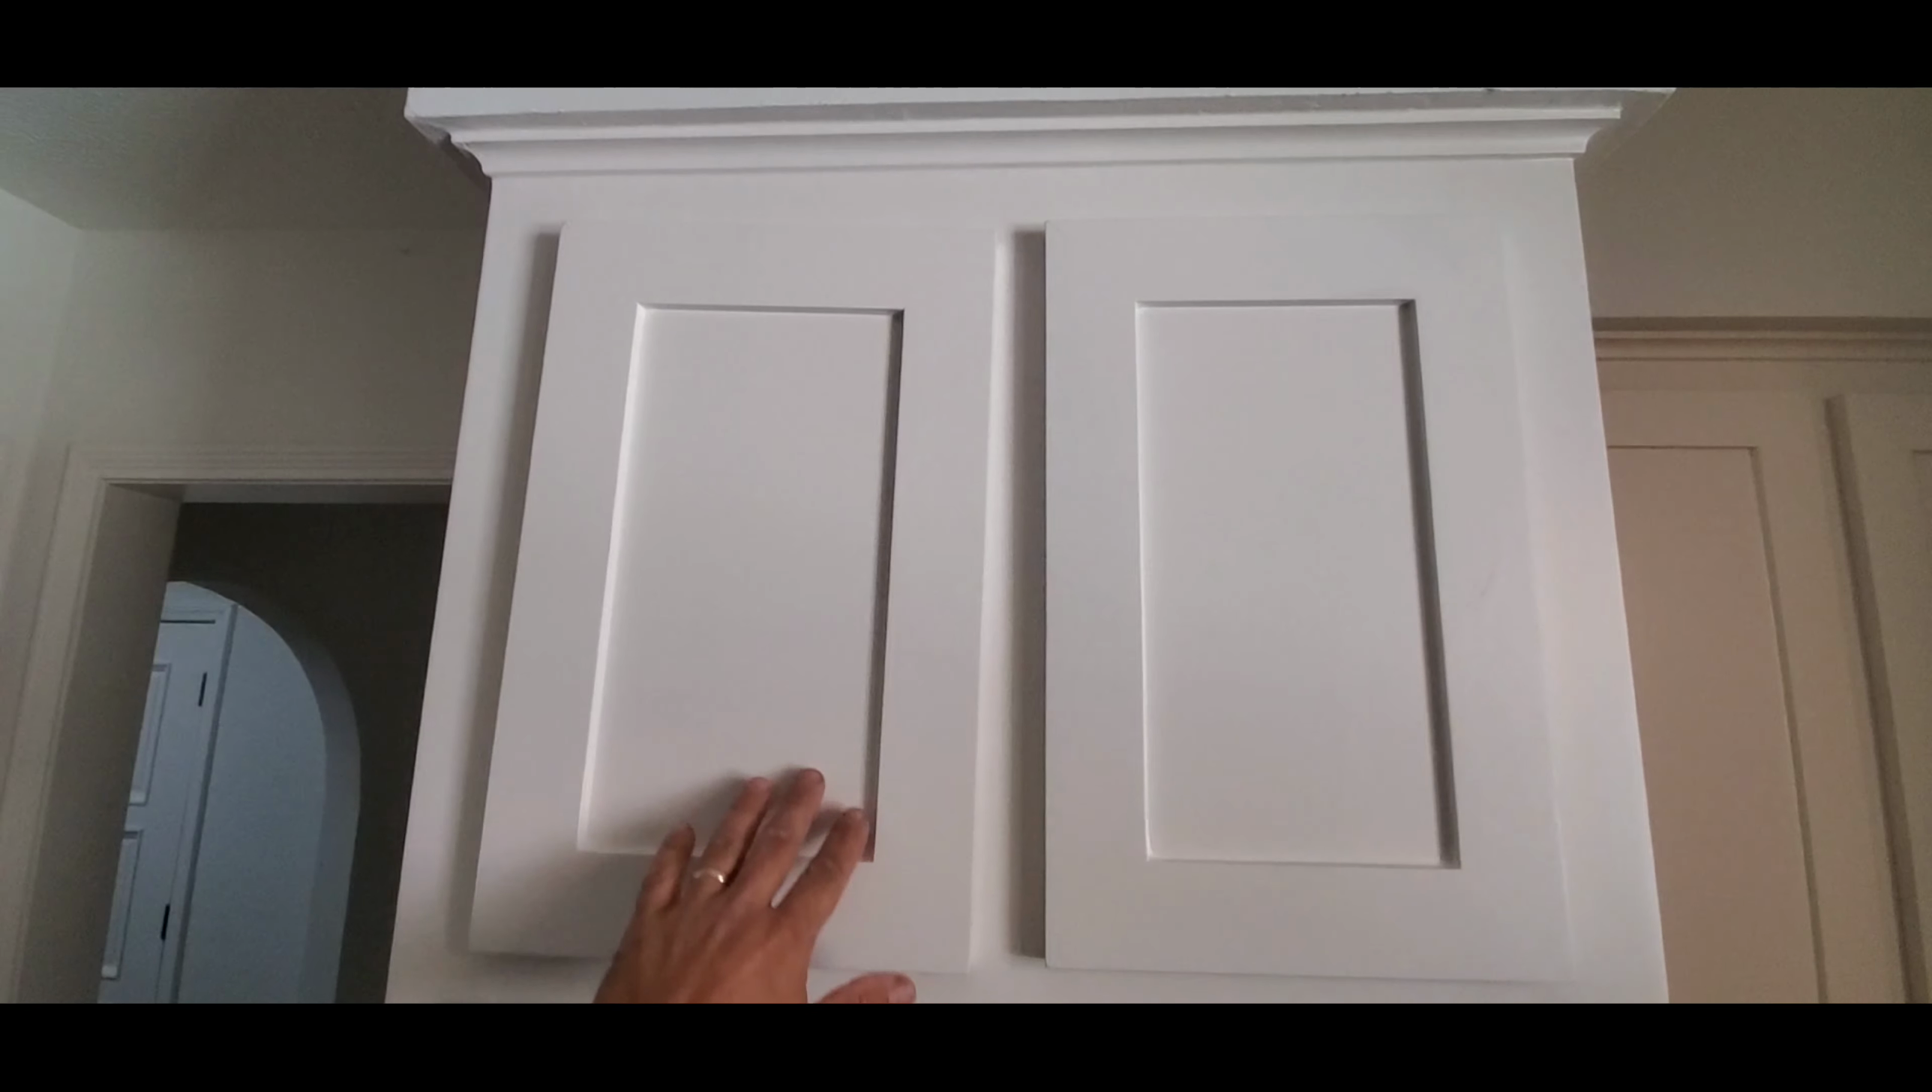Today I'm looking at a cabinet door that's not aligned with the other one. As you can see the gap here is wider than the gap up here.